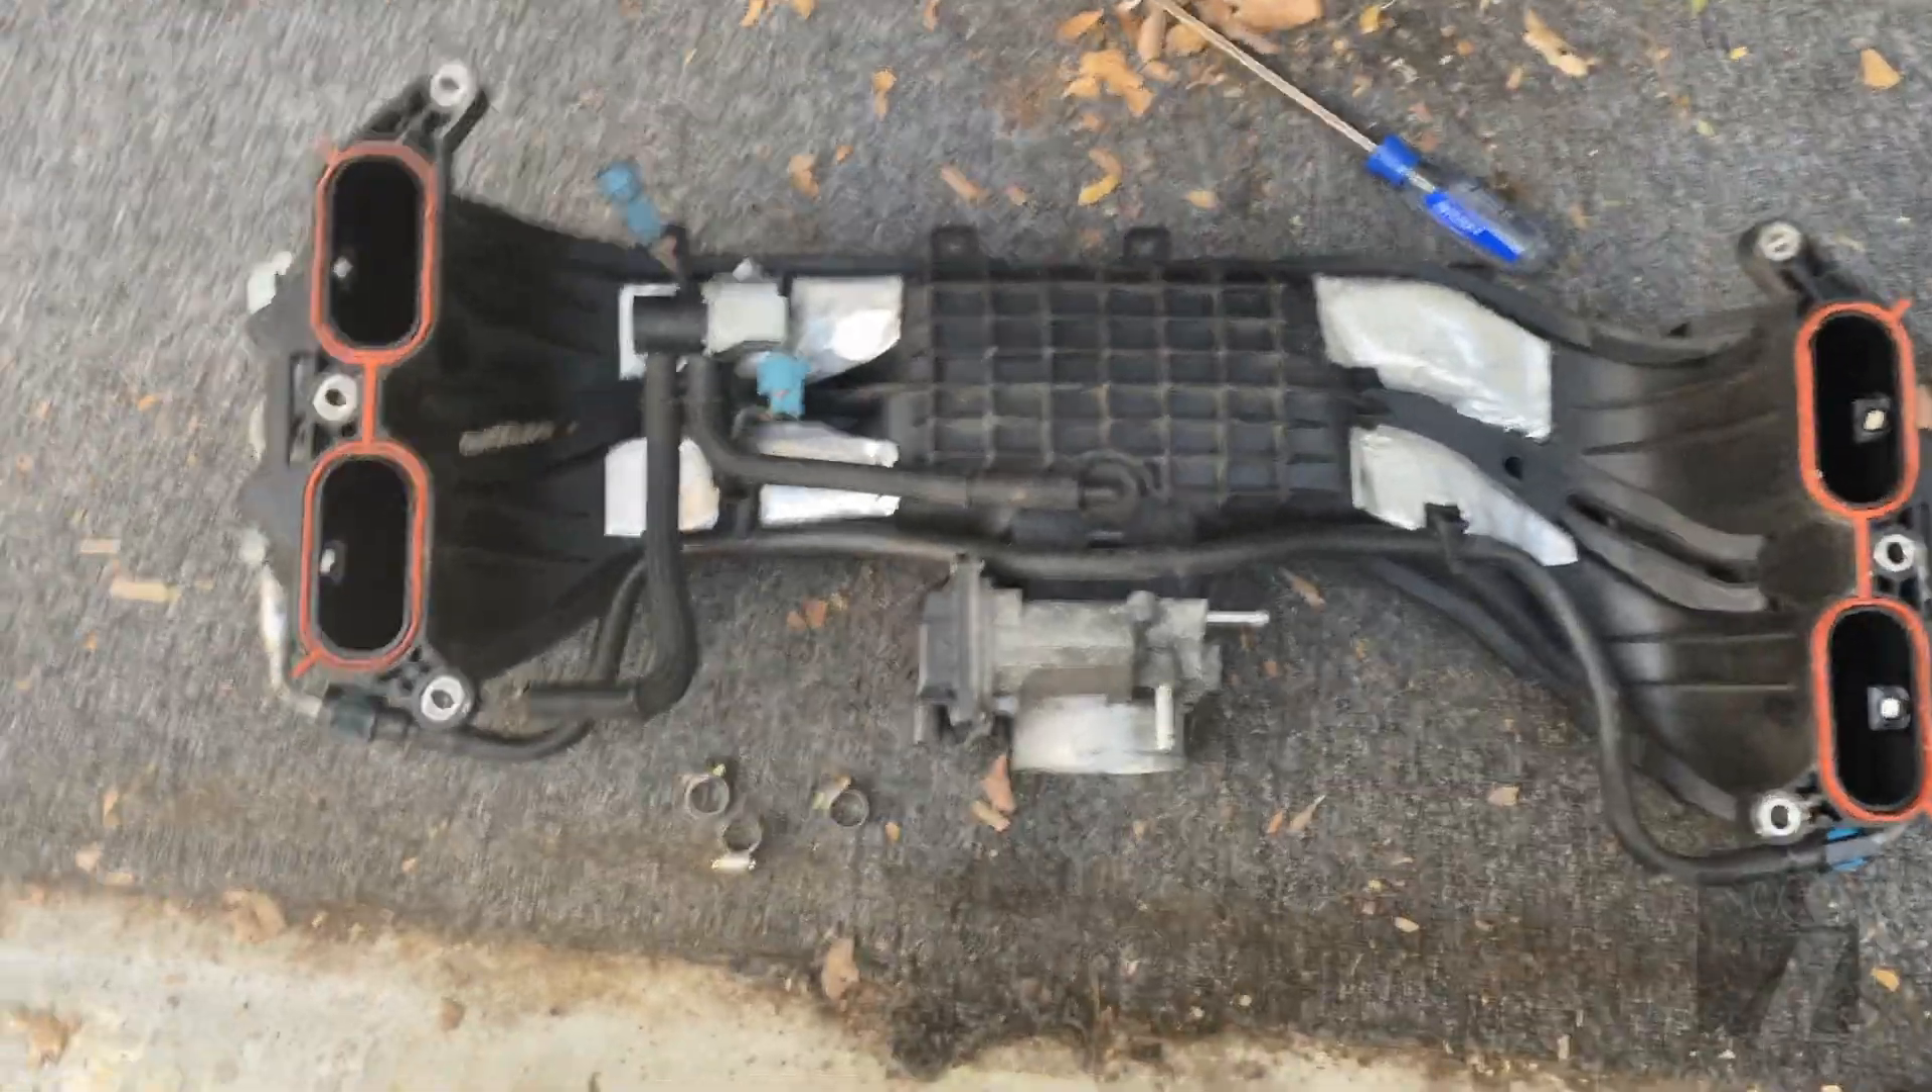Okay so the intake manifold is off.